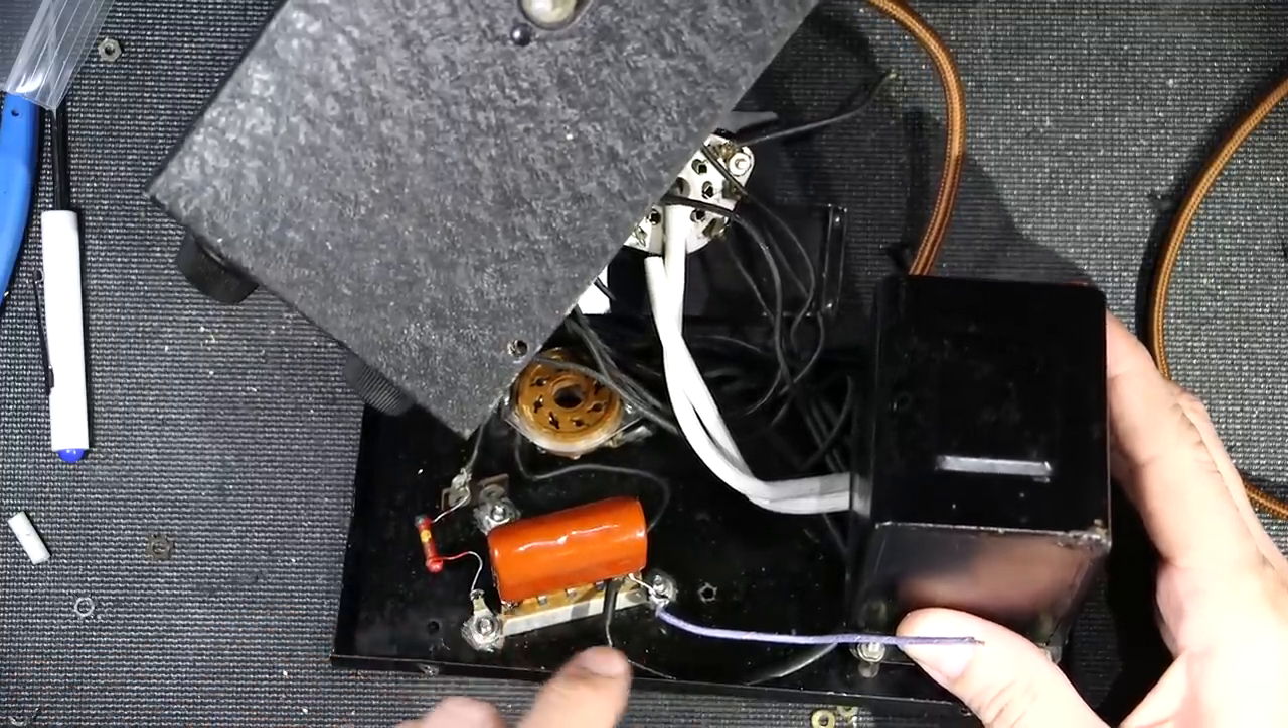I have the new capacitor mounted to the terminal tie strip.